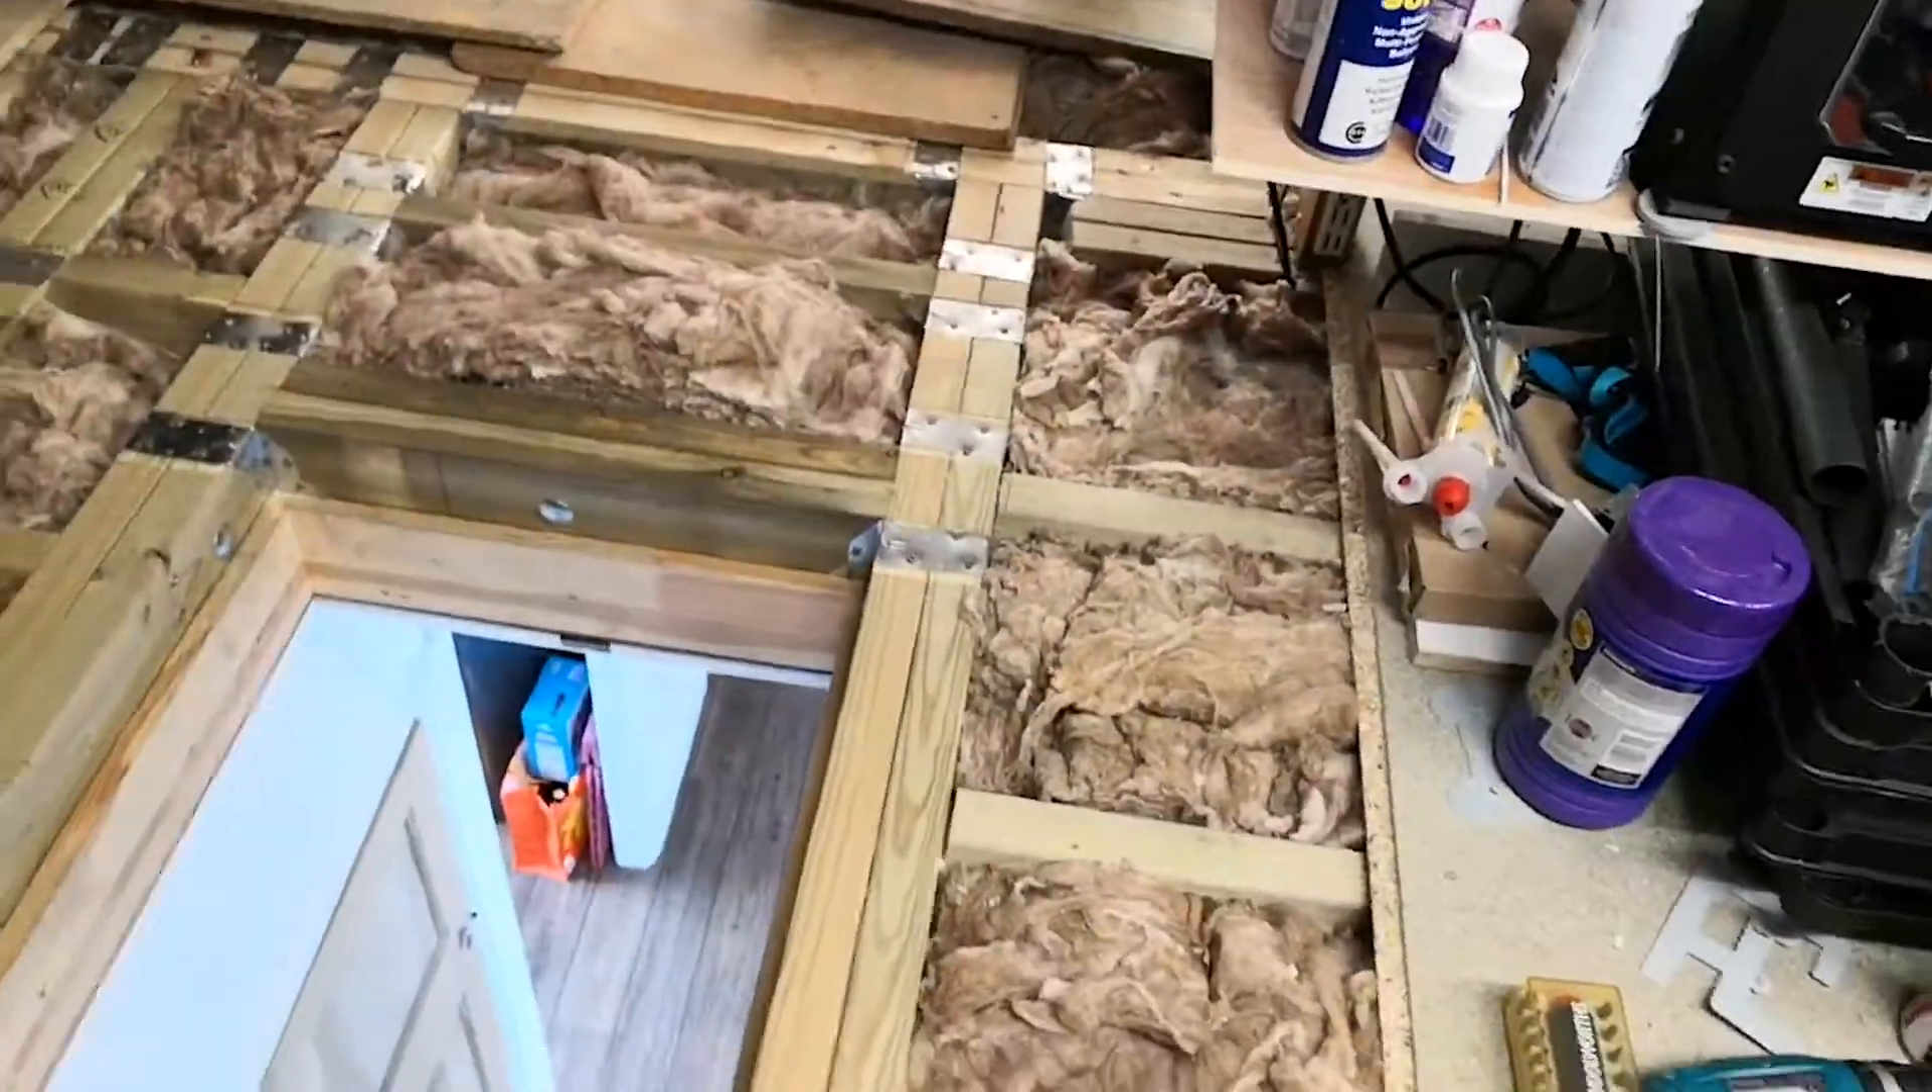And then we've got sistered noggins in between that are all bolted through. As you can see all the gaps have been filled in with insulation as well.